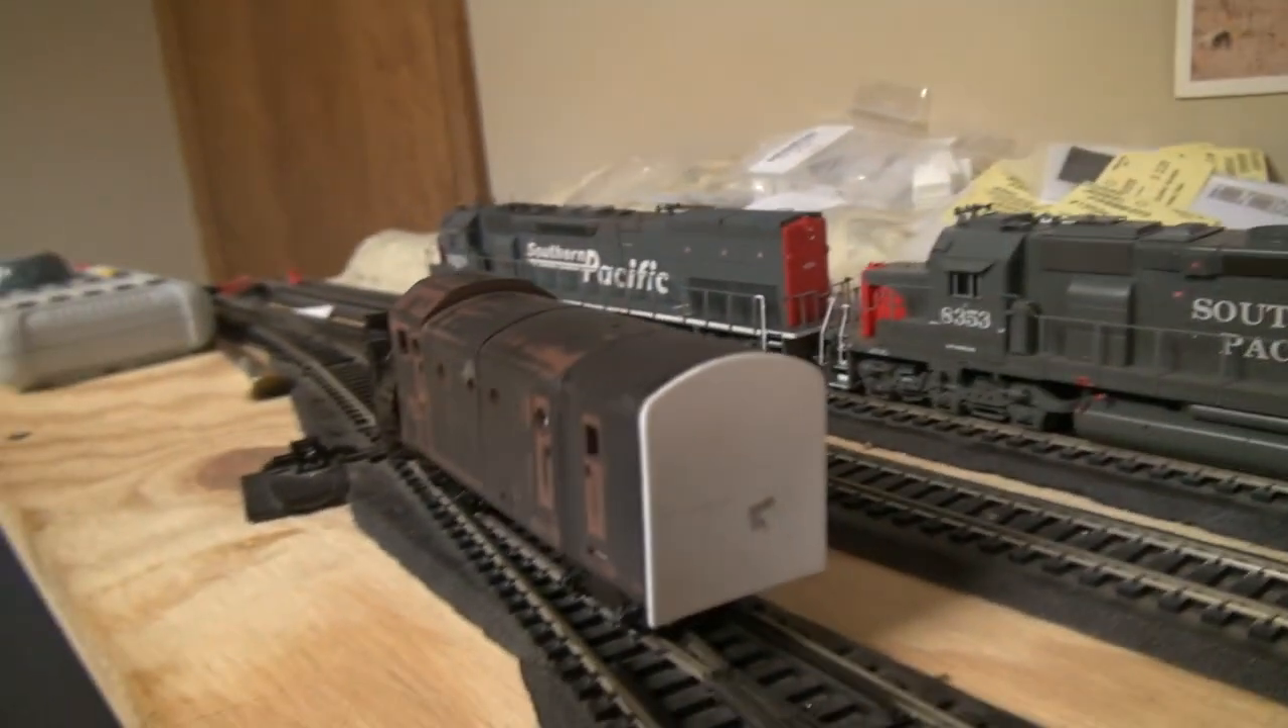The back piece you can see here it's uh... got a piece of styrene that I fit onto the back of it.